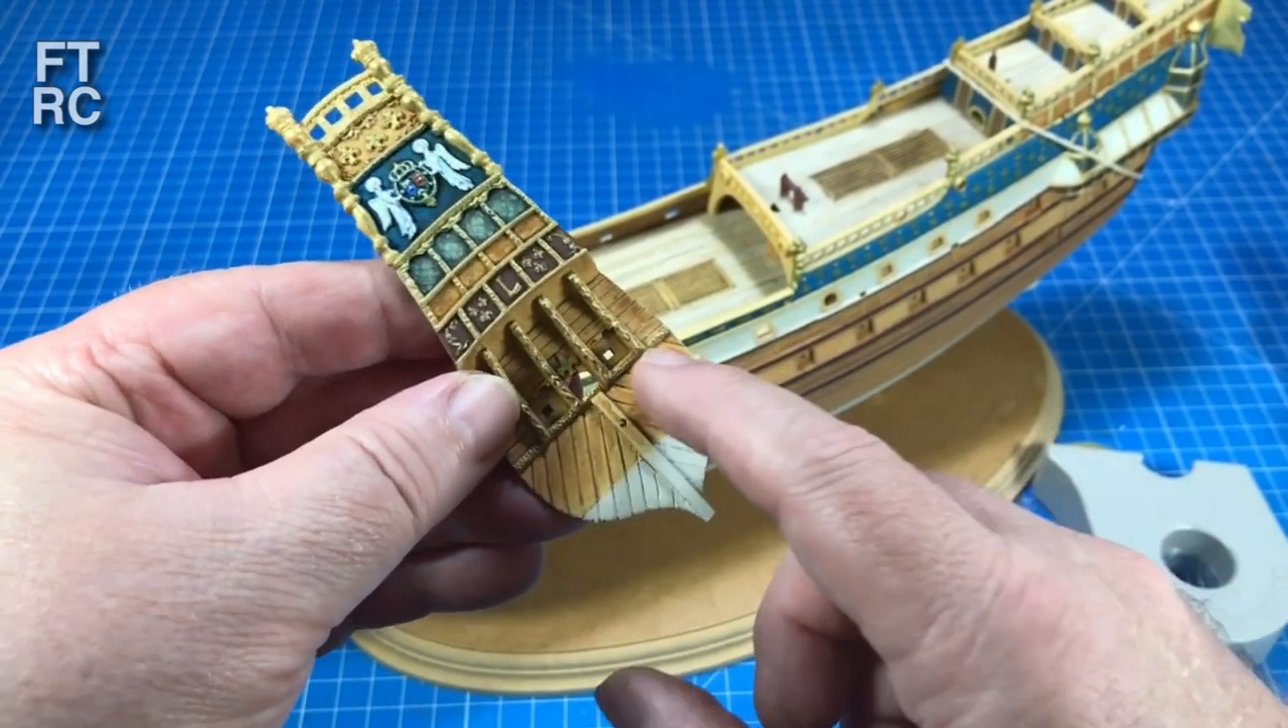I haven't put the transom in. Well, the stern, if you like.